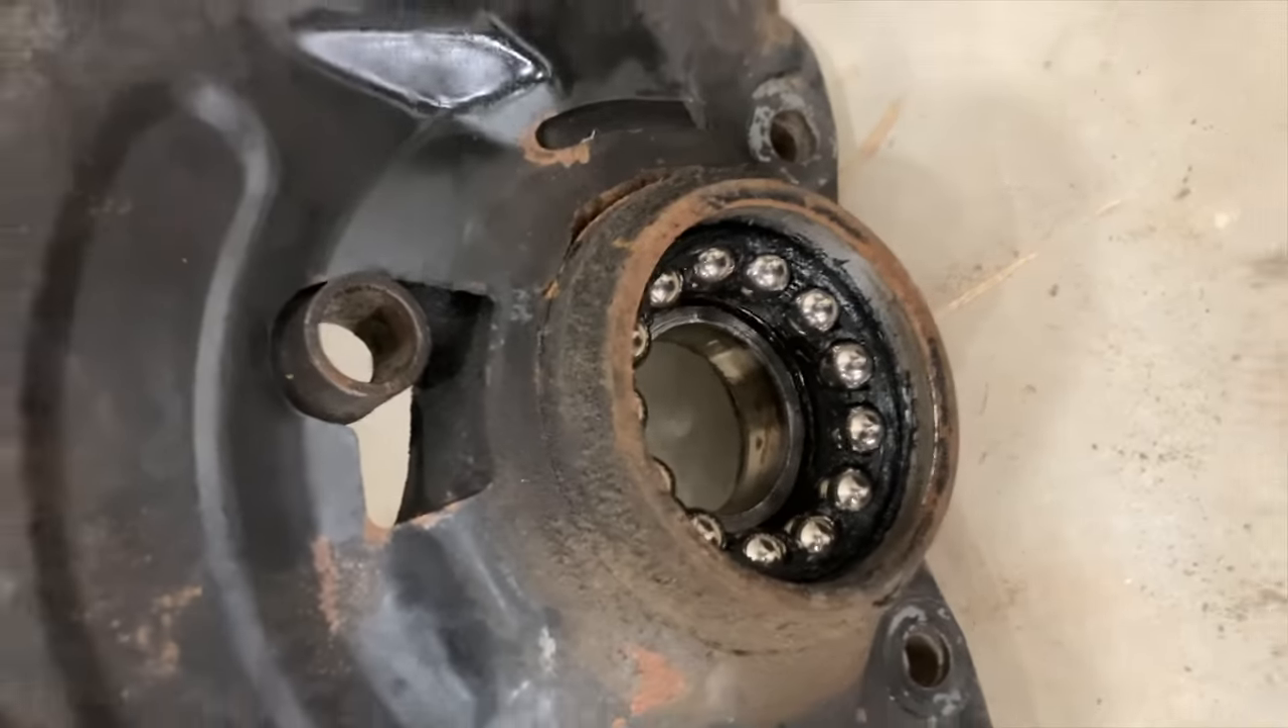As for the knuckle, there's still a bearing to have to press out. This particular bearing is still good.